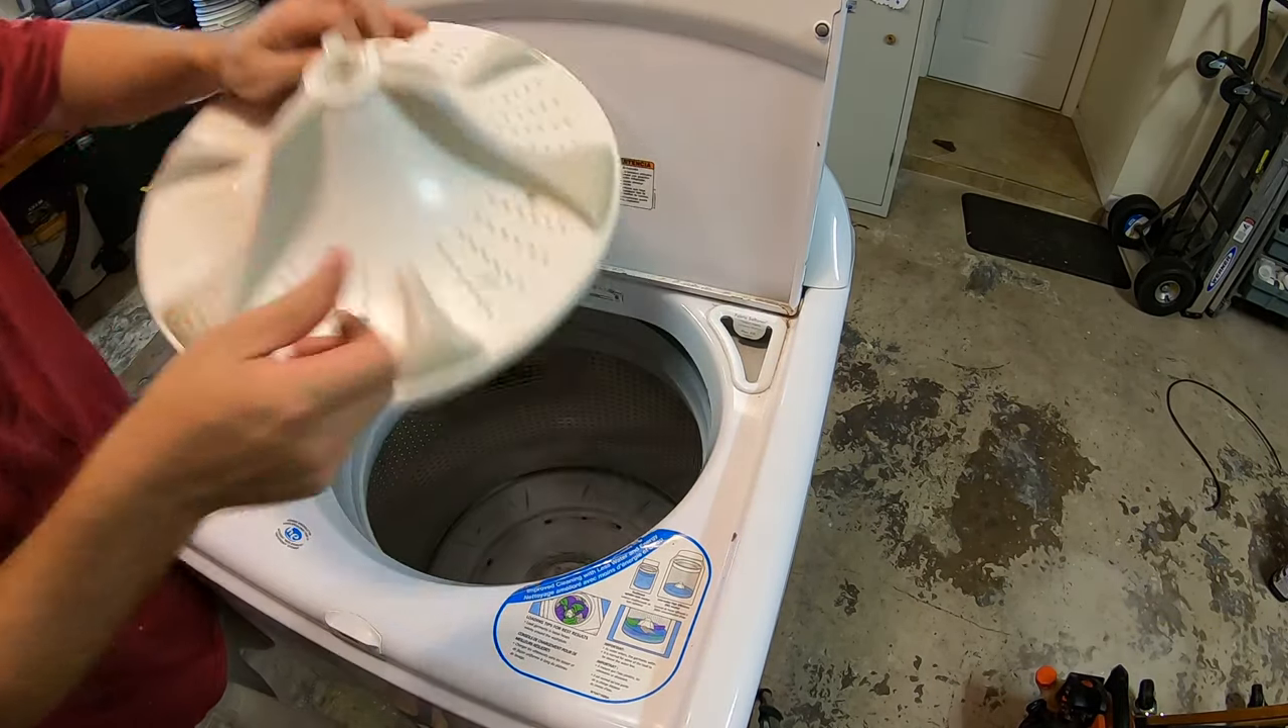Agitator is off nice and dirty.